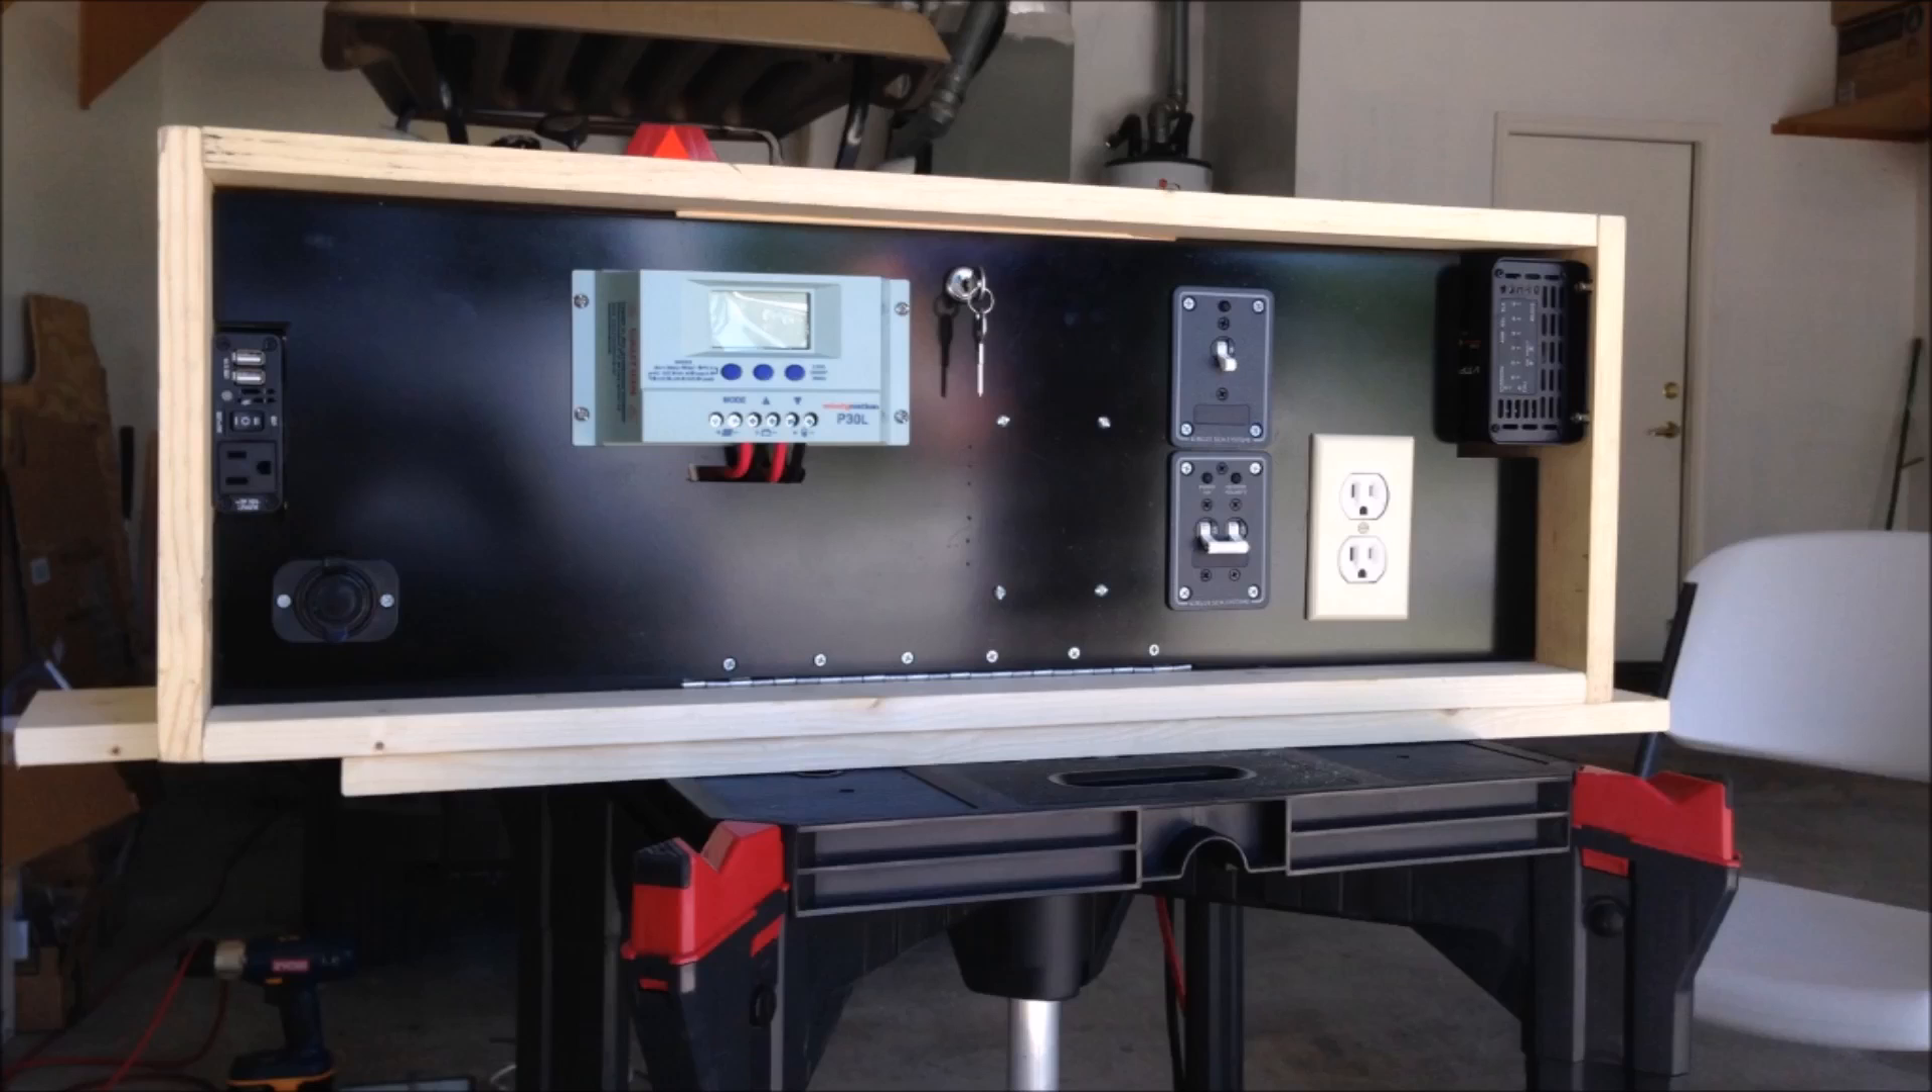The only thing we couldn't find at the time was a black outlet cover which we later added on.